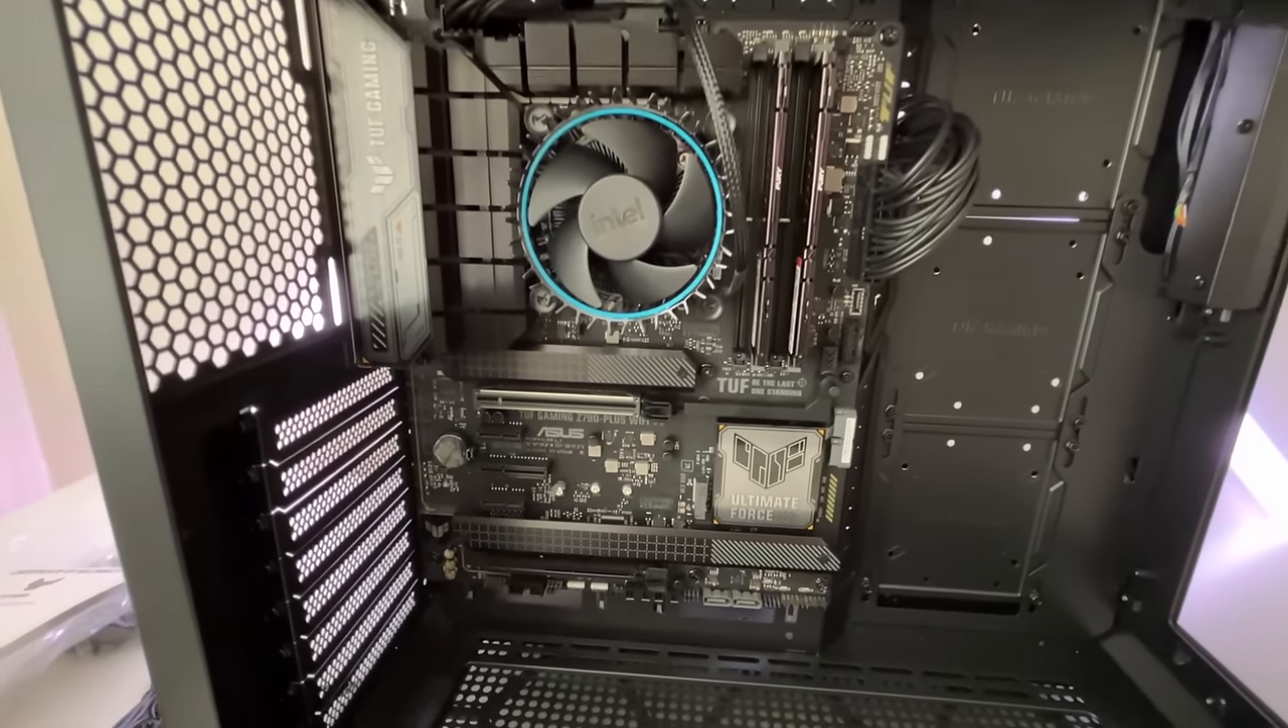I finished setting up my motherboard. There are a few more cables I need to finish up once my graphics card is installed.